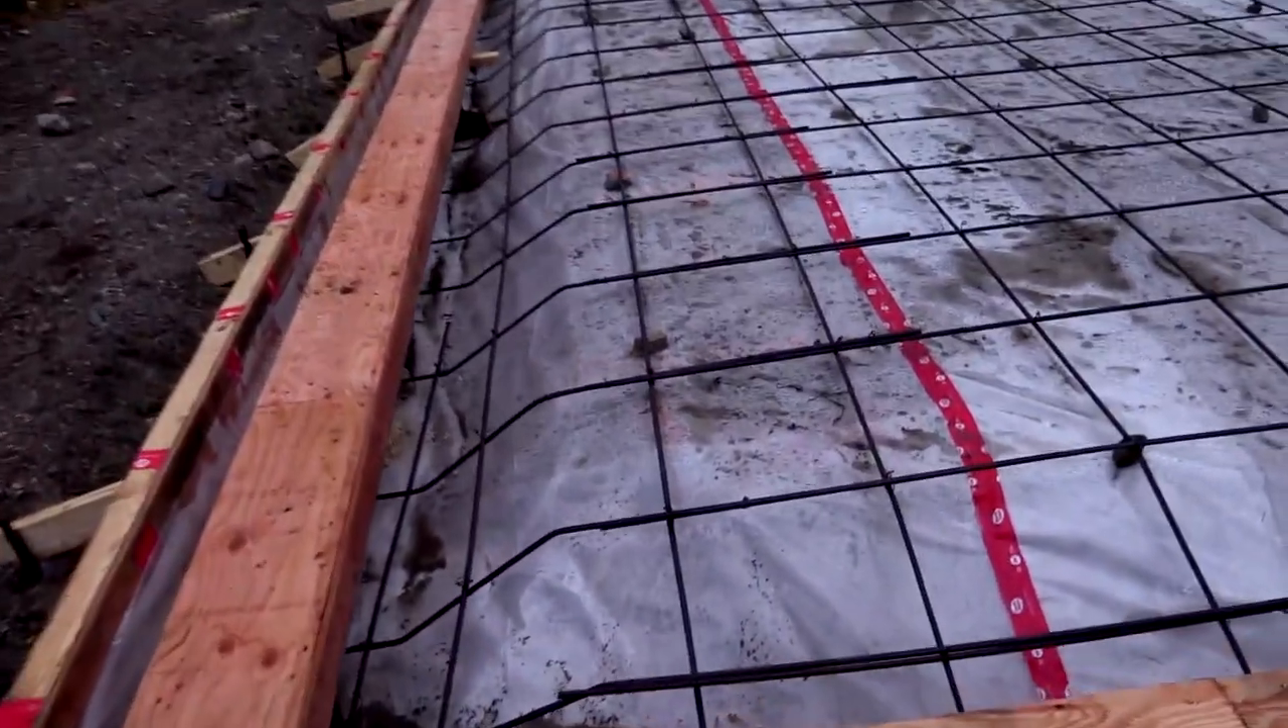My hands are just waterlogged and blistered but I got all the rebar put in tied and yeah we are ready to pour some concrete.